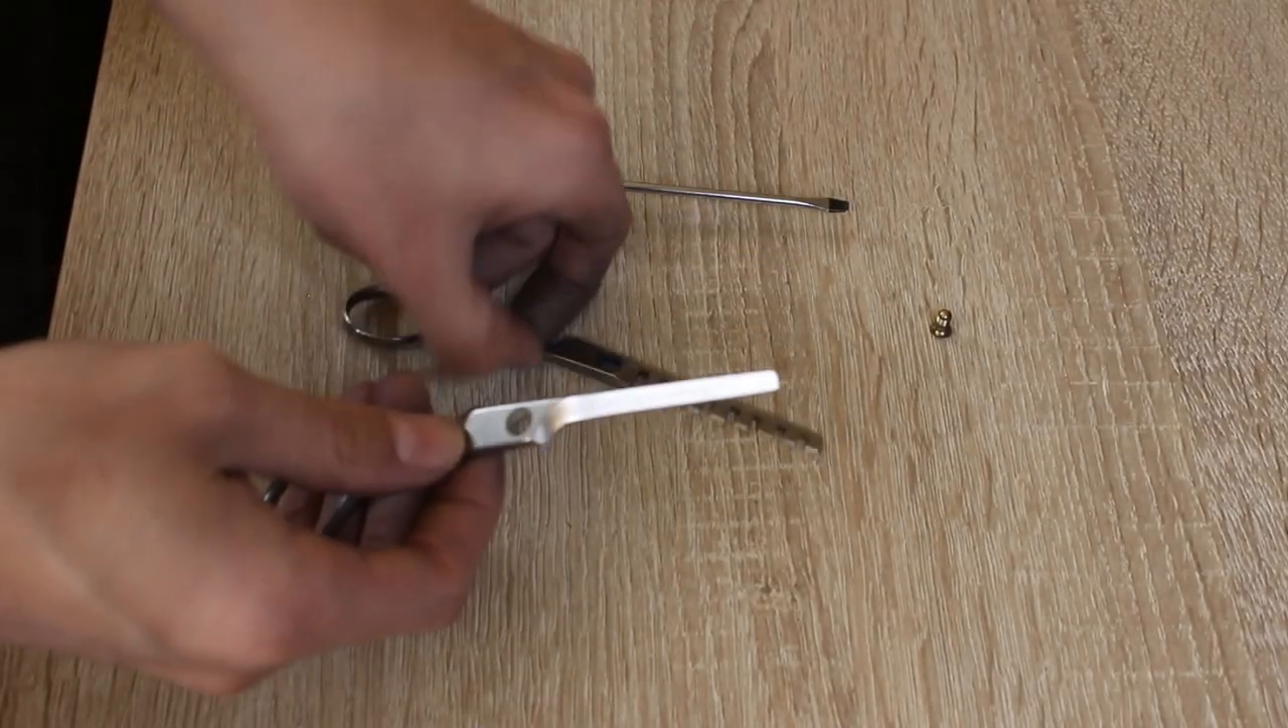Ya solo nos queda montar de nuevo las tijeras y habremos terminado.